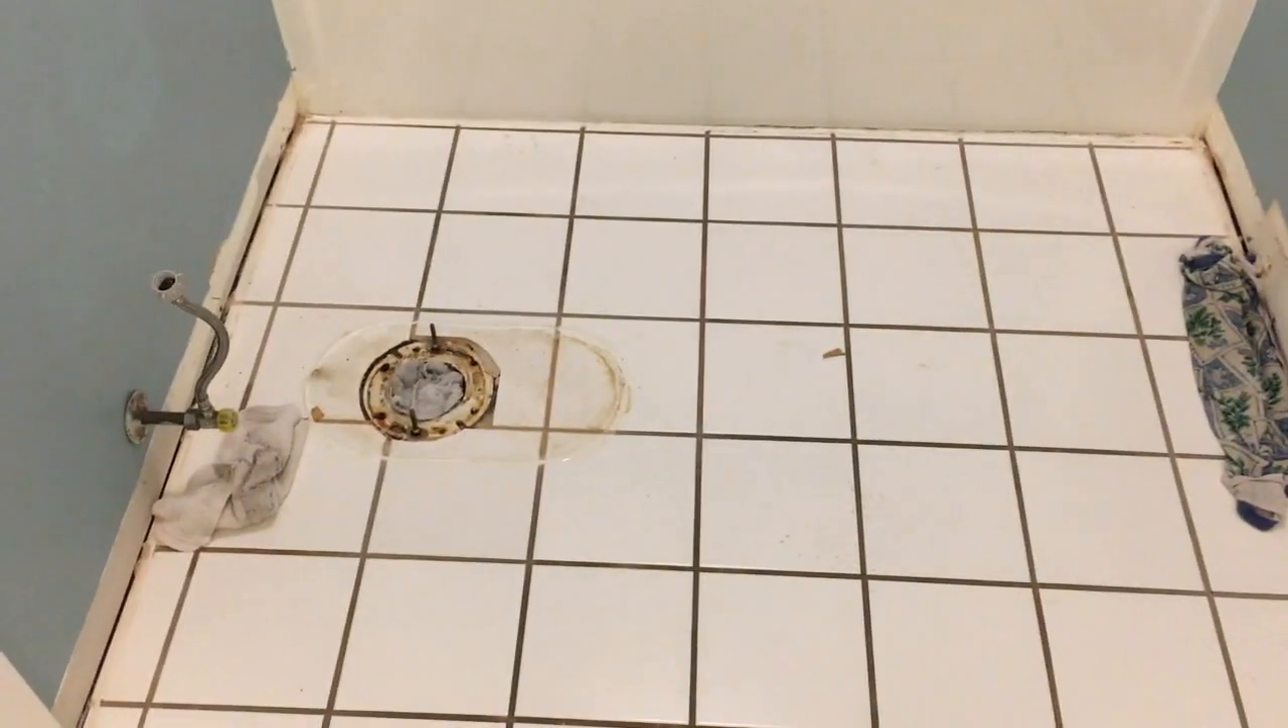As you can see, I've removed the toilet and I've removed the trim.